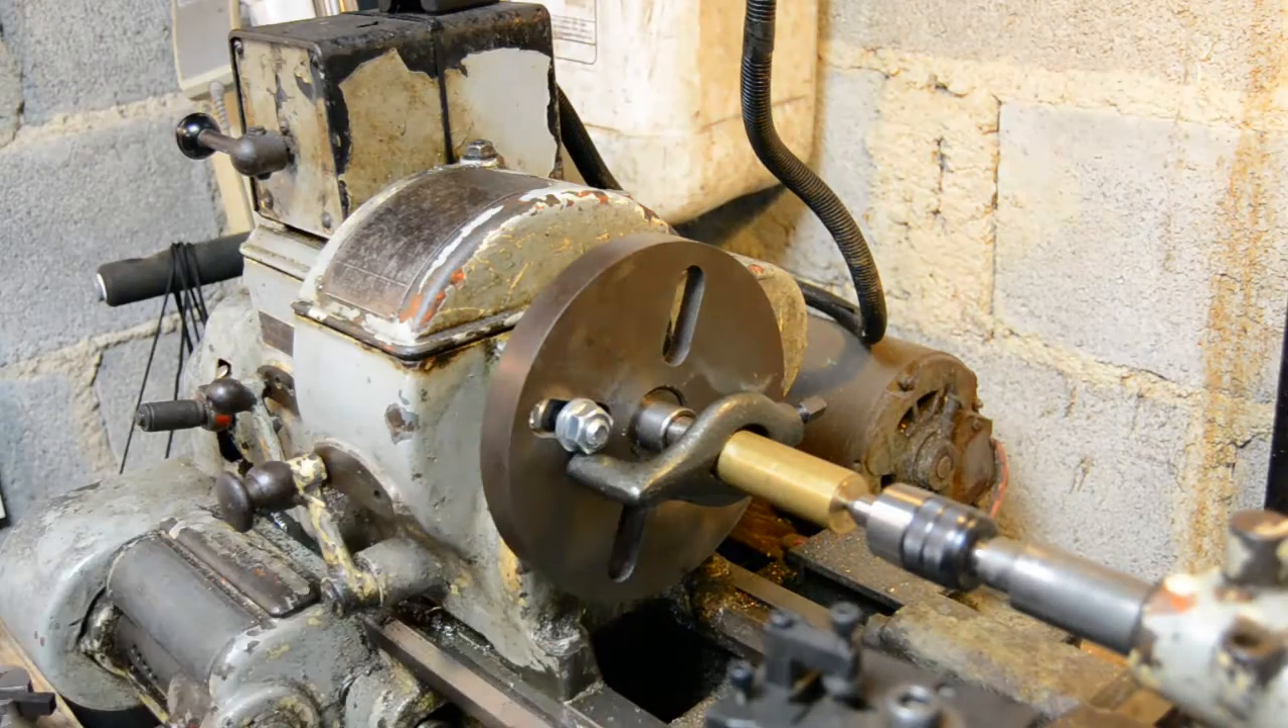What I've done is I've just installed a bolt here and that bolt is acting as my drive so it's pushing on the arm of the drive dog.